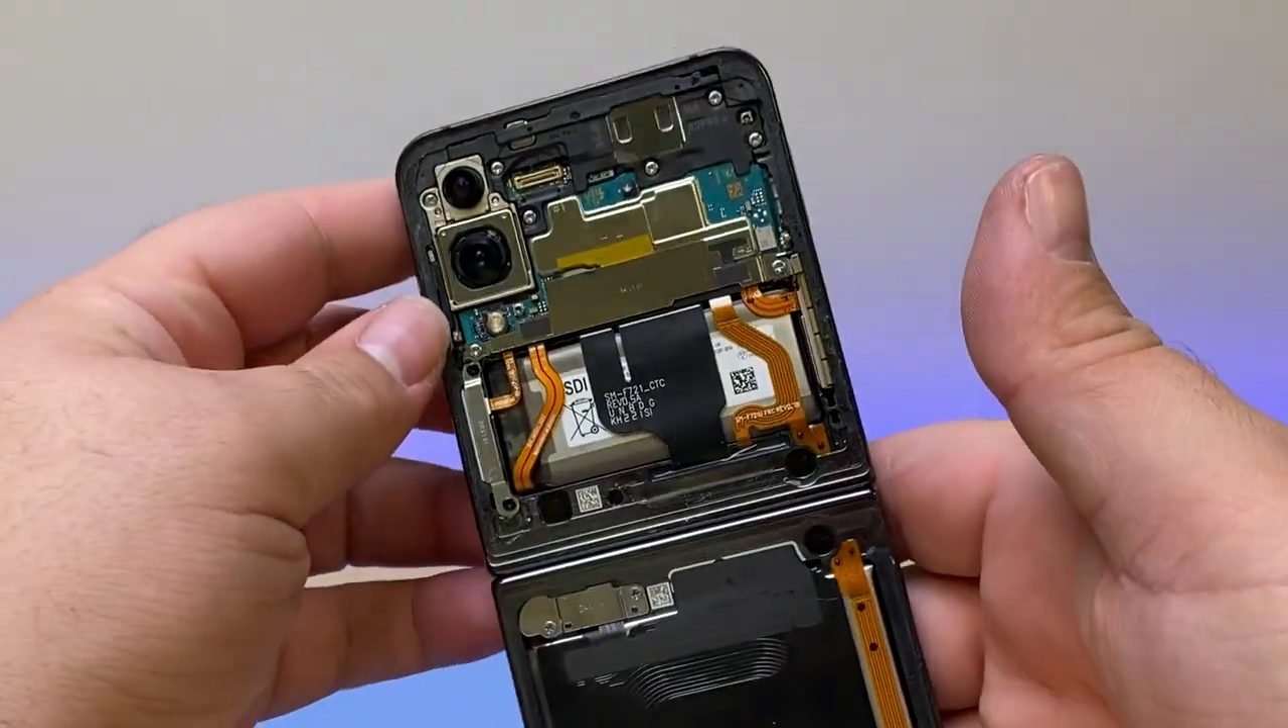All right, that is our first look at the phone from the inside without the back cover.